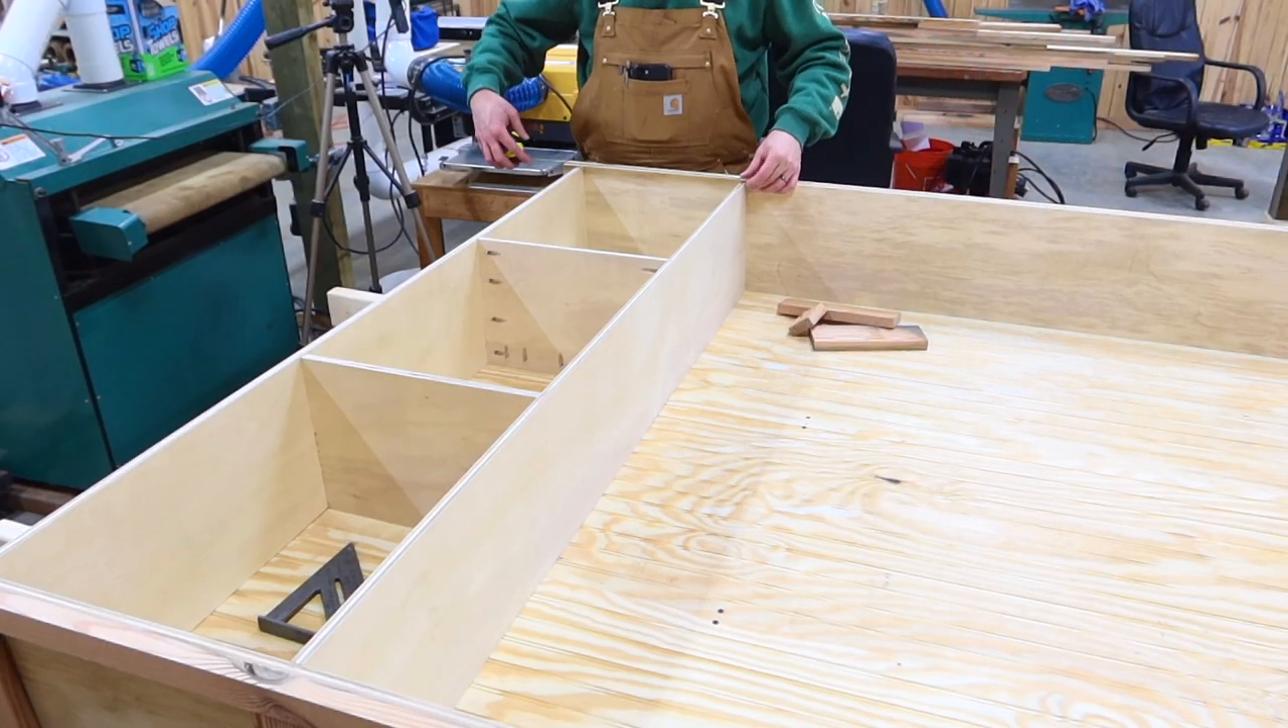So with our cubbies in place, it's now time to make our face plate for the whole unit.